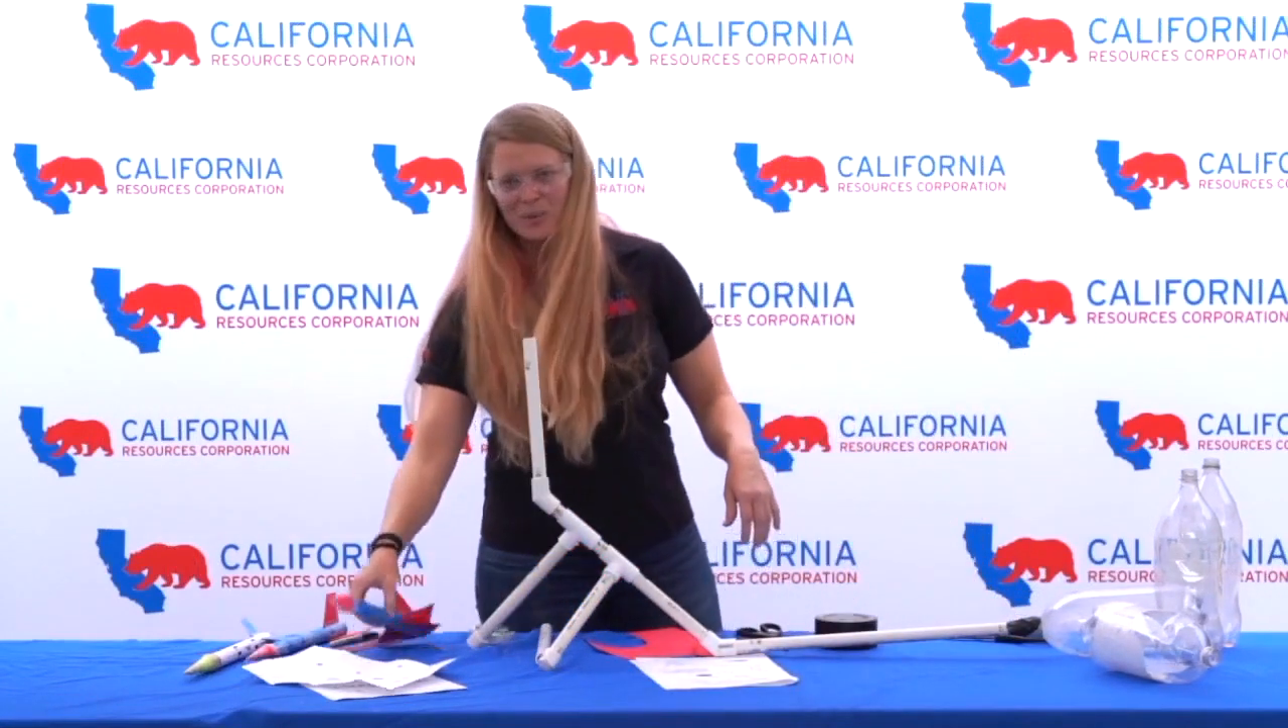So now we have the rocket launcher assembly.